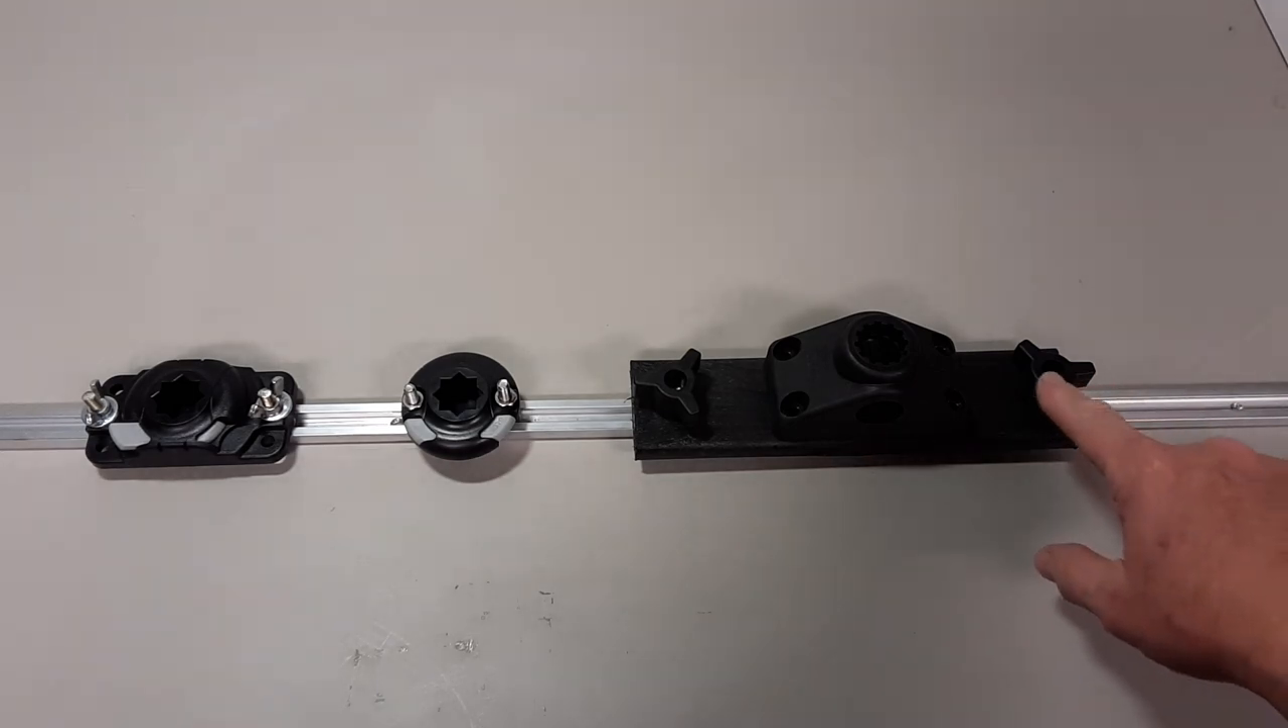This is the finished product when you install all these mounts on your aluminum track.